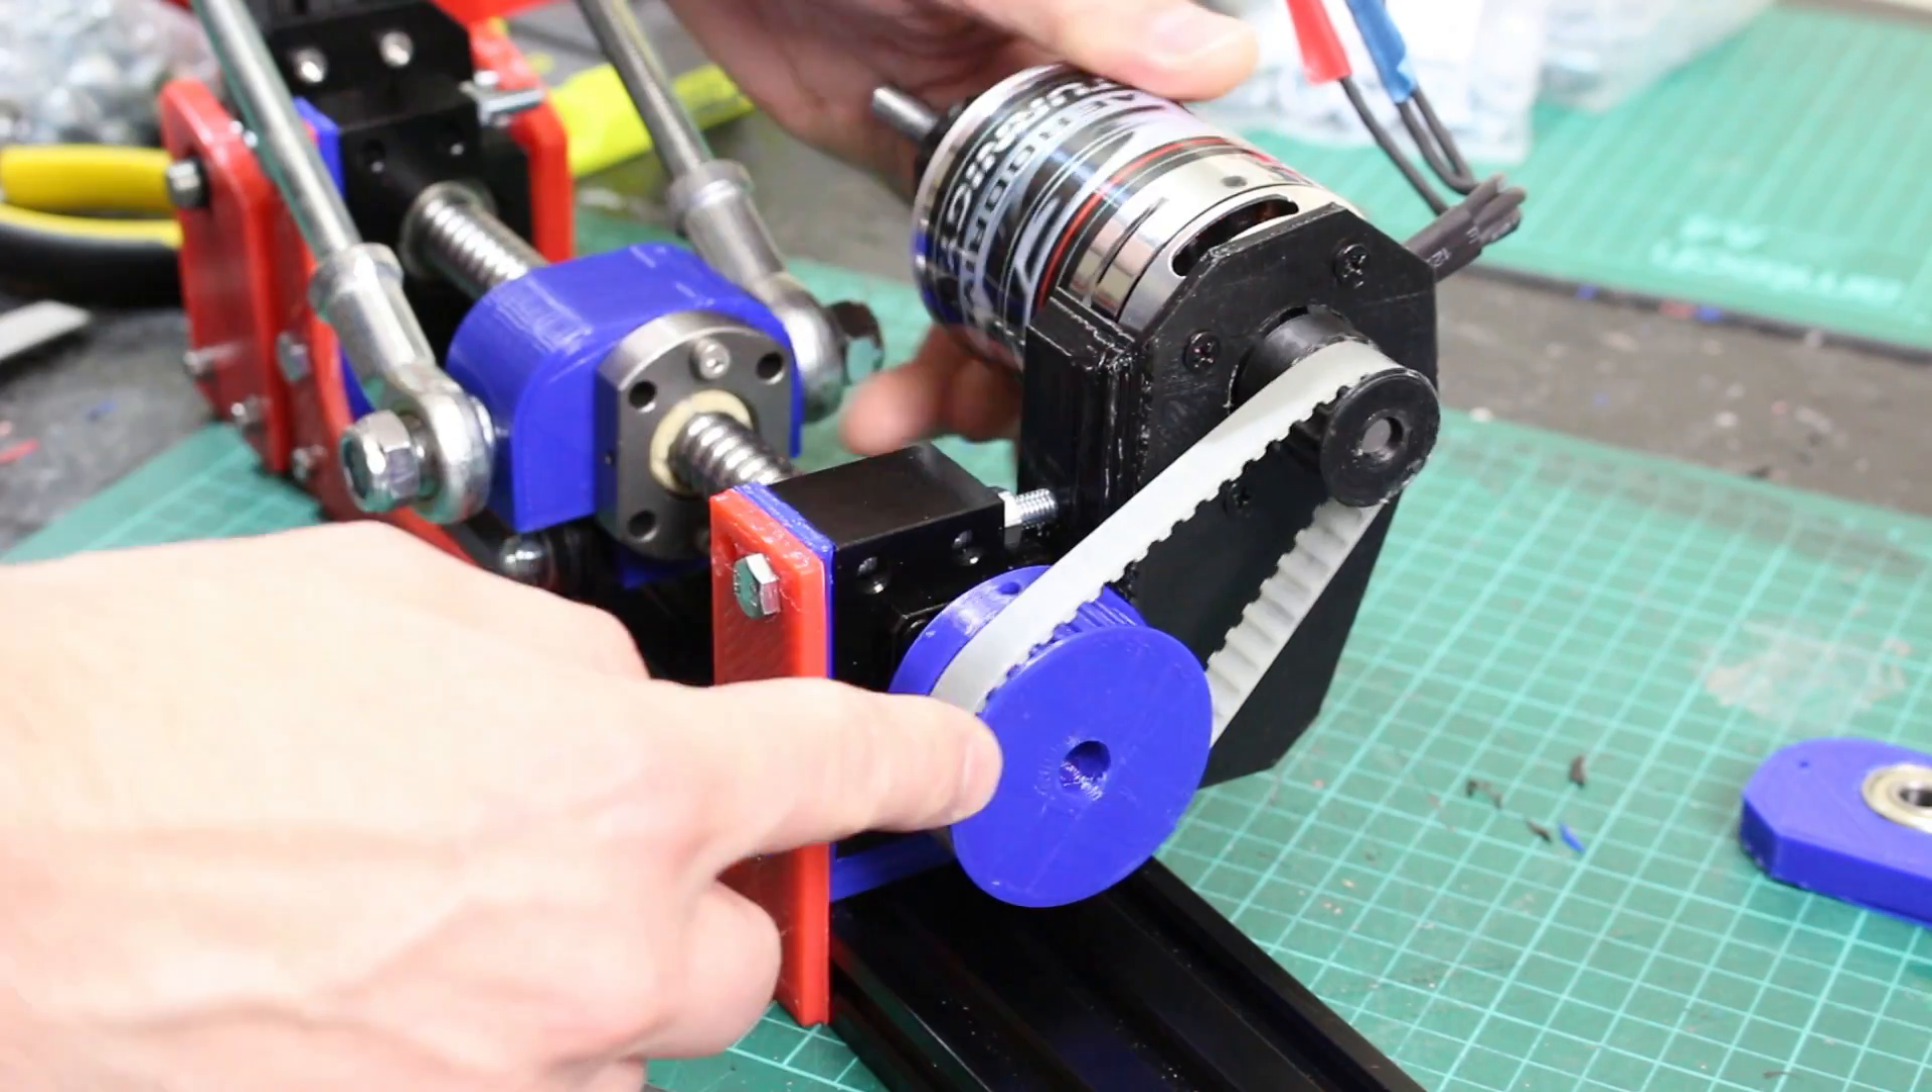I've mounted the motor on there, which of course has a belt going onto the ball screw.